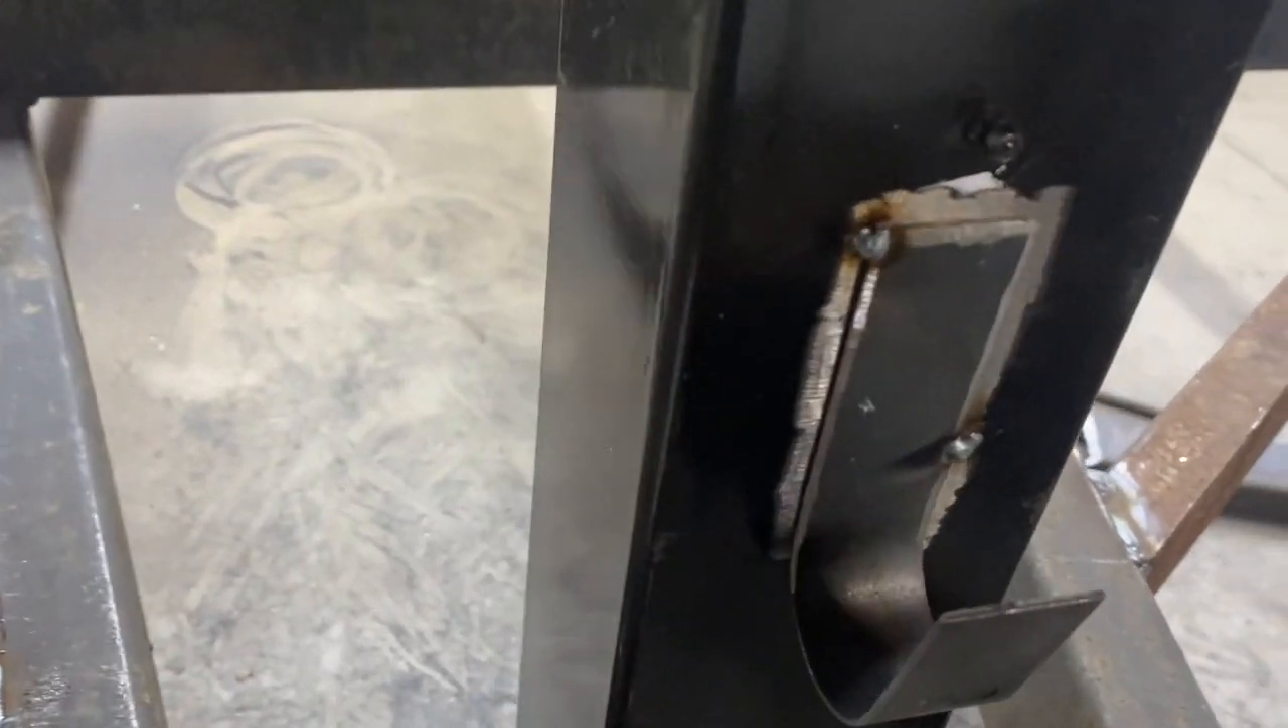Got my little hook on there. For my crank handle.